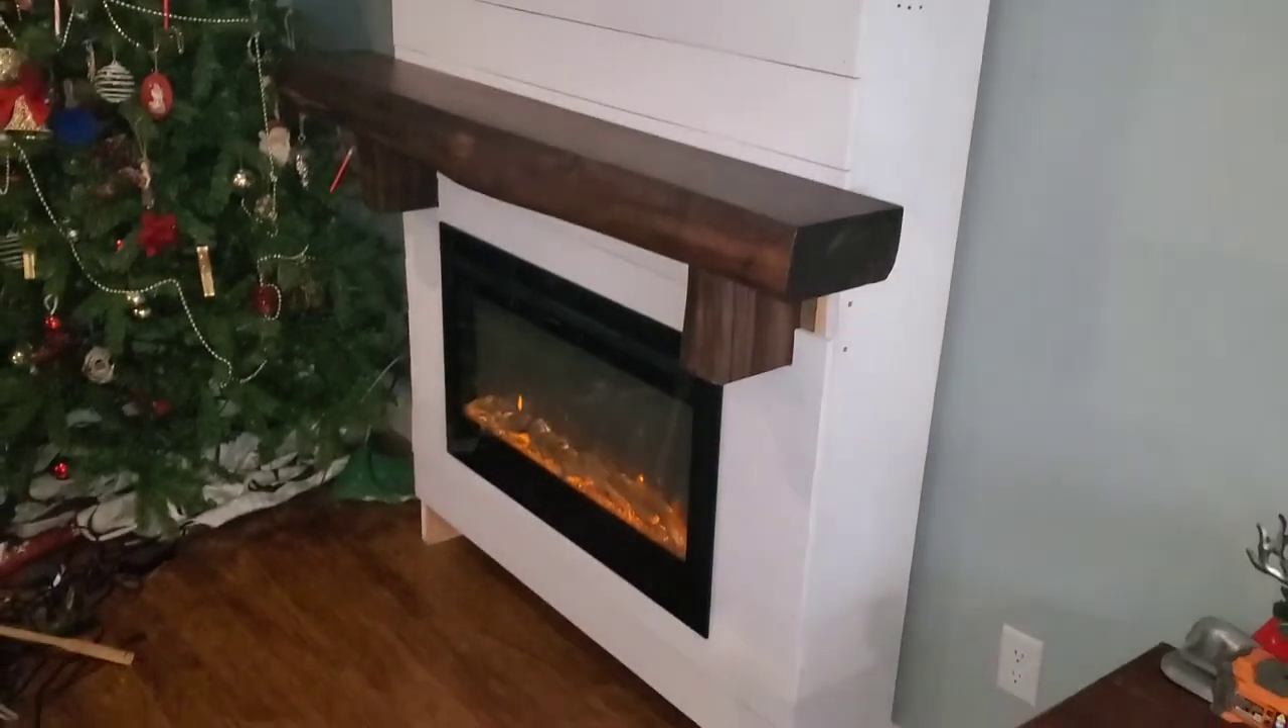The fireplace is in.